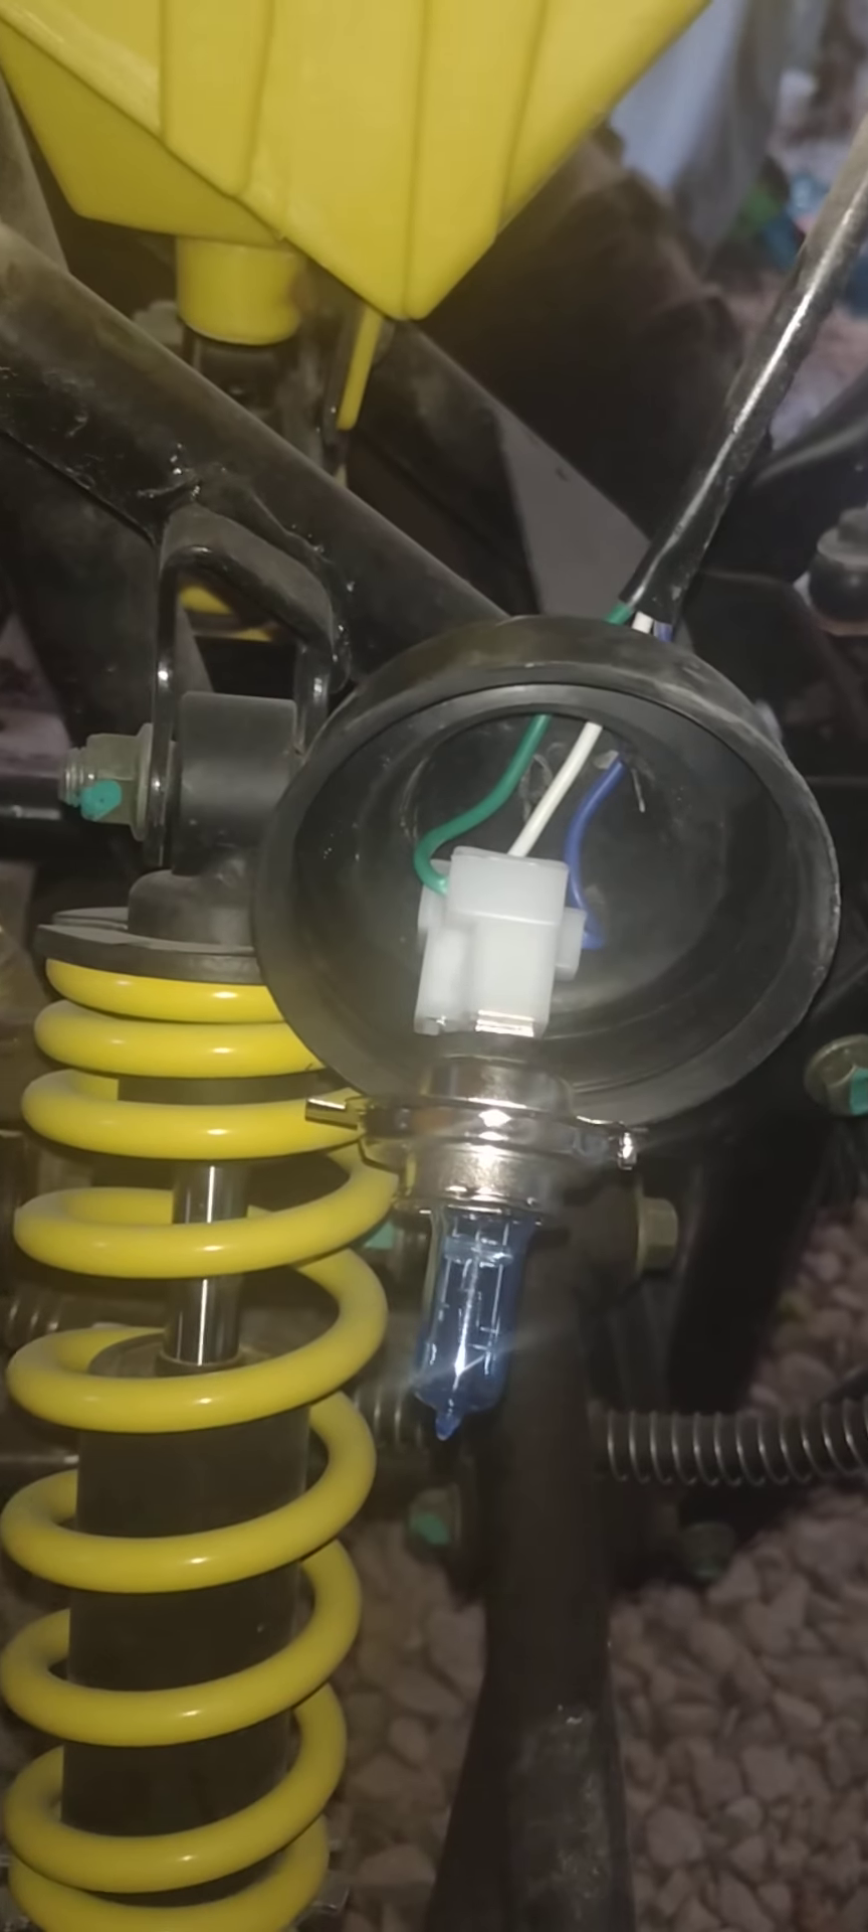Ahora vamos a colocar nuestro foco nuevo, aquí, para probarlo, listo, está colocado.